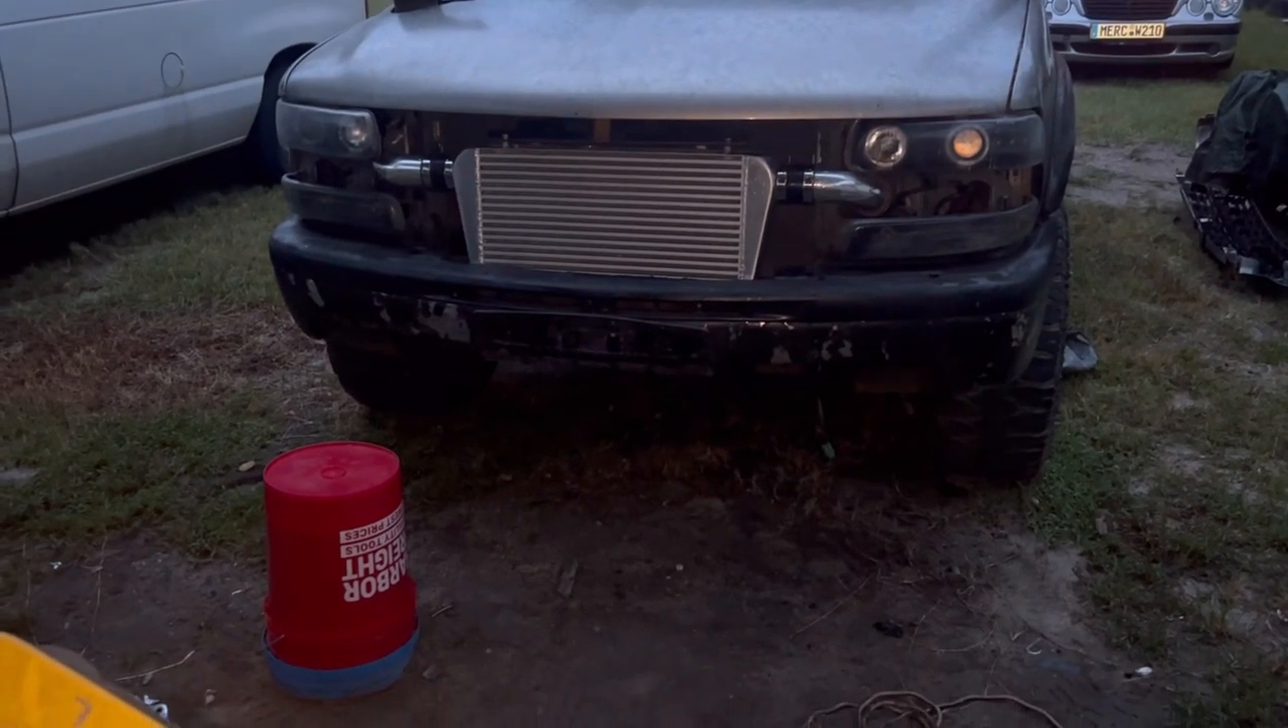We got the bumper fitted.